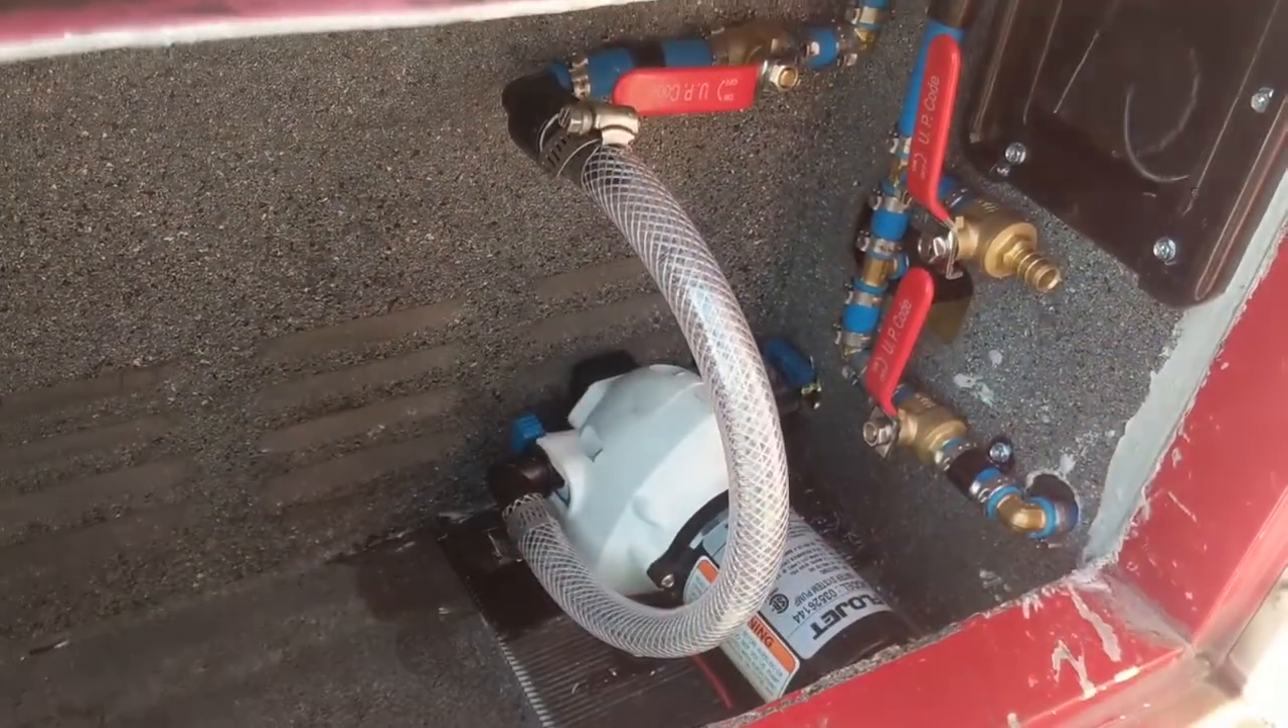I've got the reinforced vinyl tube installed.